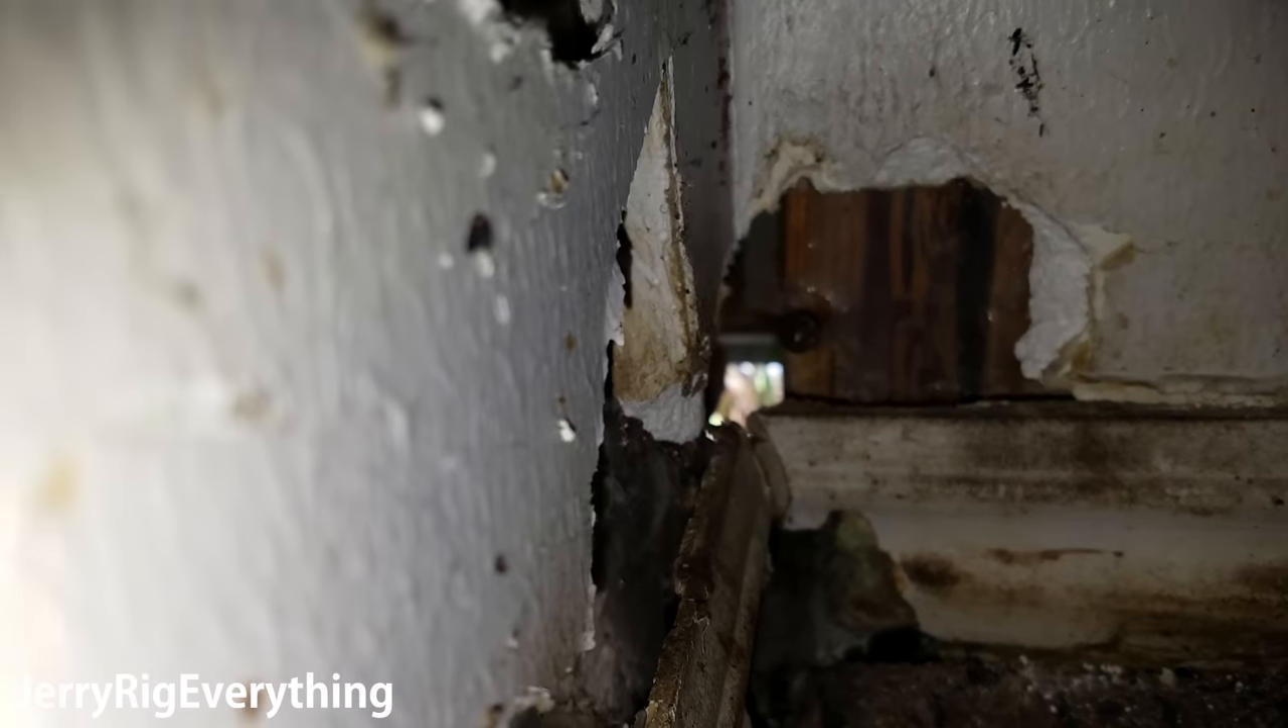We can see the problem is that there's an actual literal gap in the framing where you can see outside.